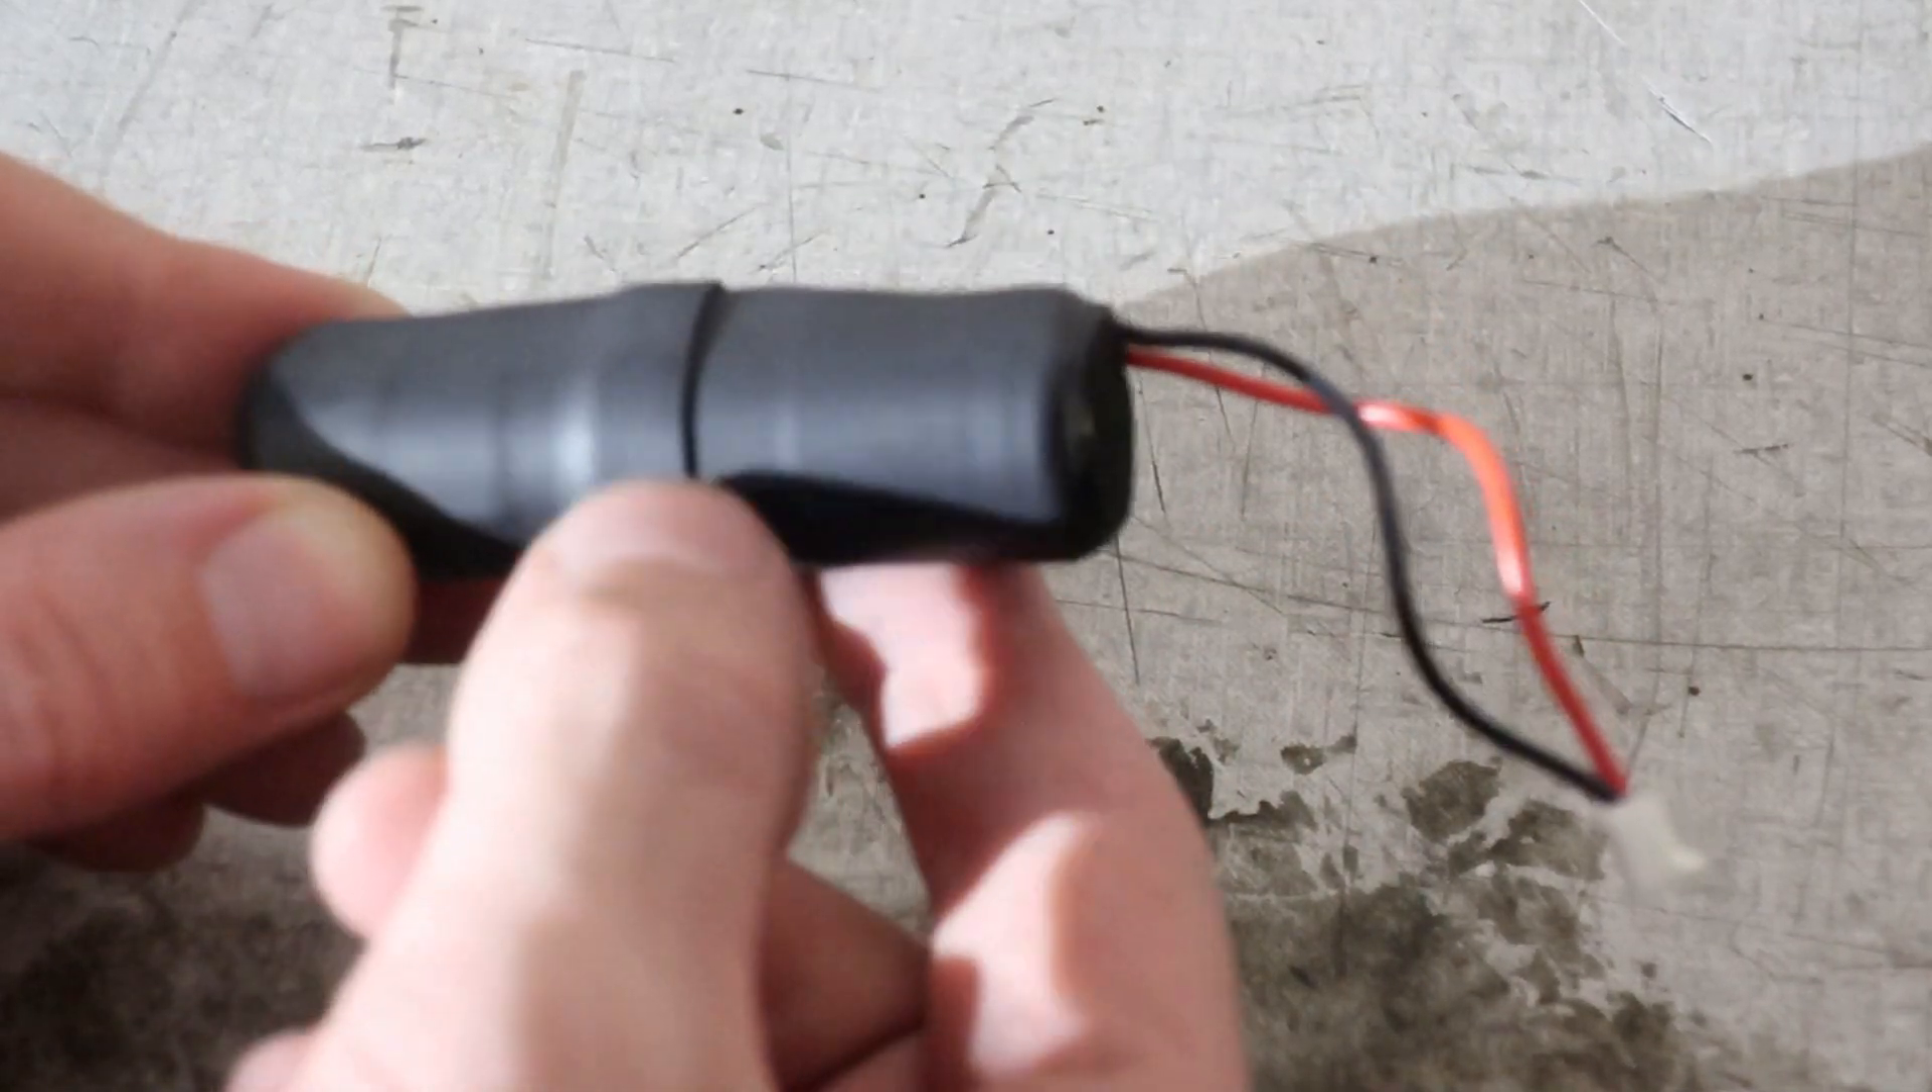As you can see, everything's buttoned up nicely. I've got the heat shrink tubing over there.